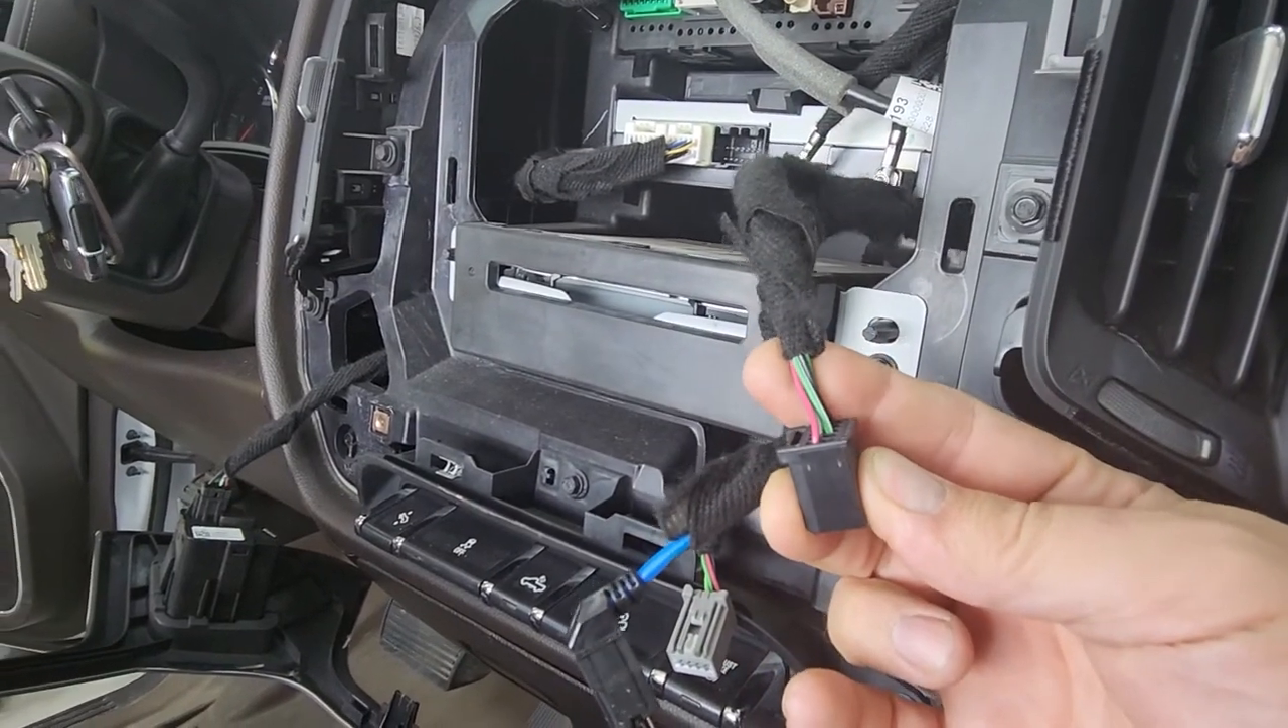So, I took the entire bezel apart, took the radio out, and right here, this is the plug for the radio.